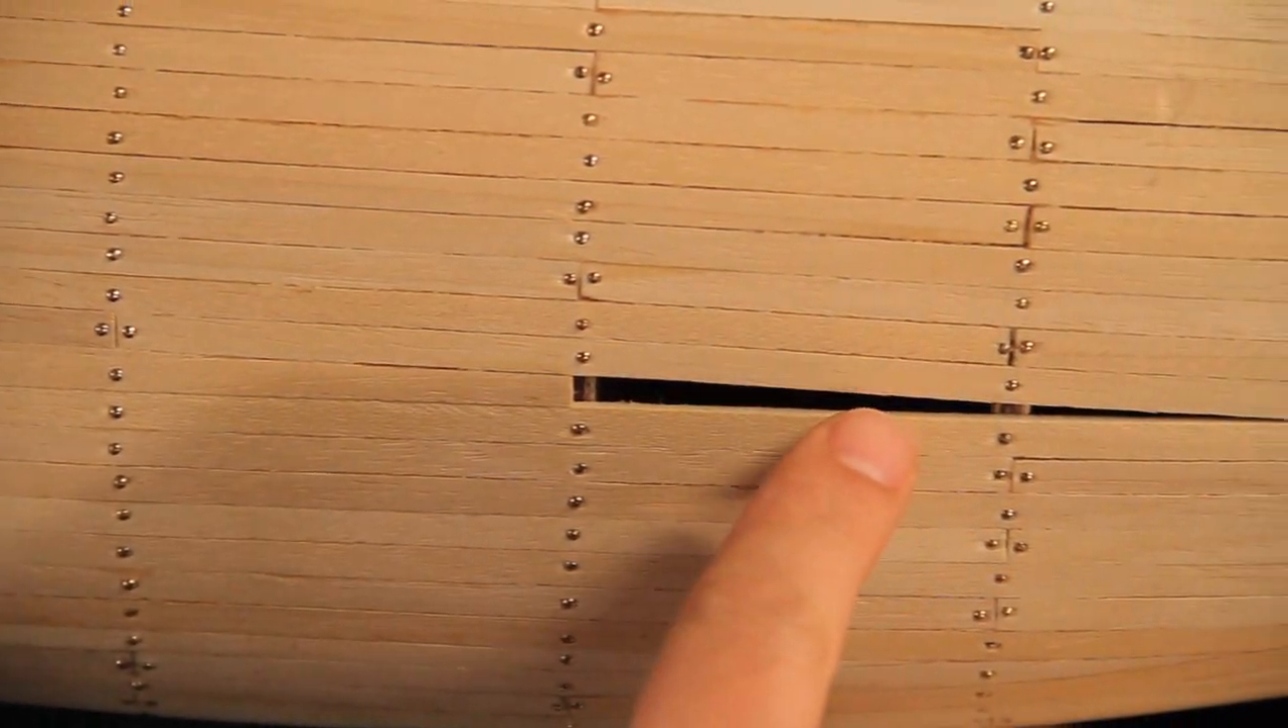The fitting of the strakes leaves a series of small gaps in the hull.